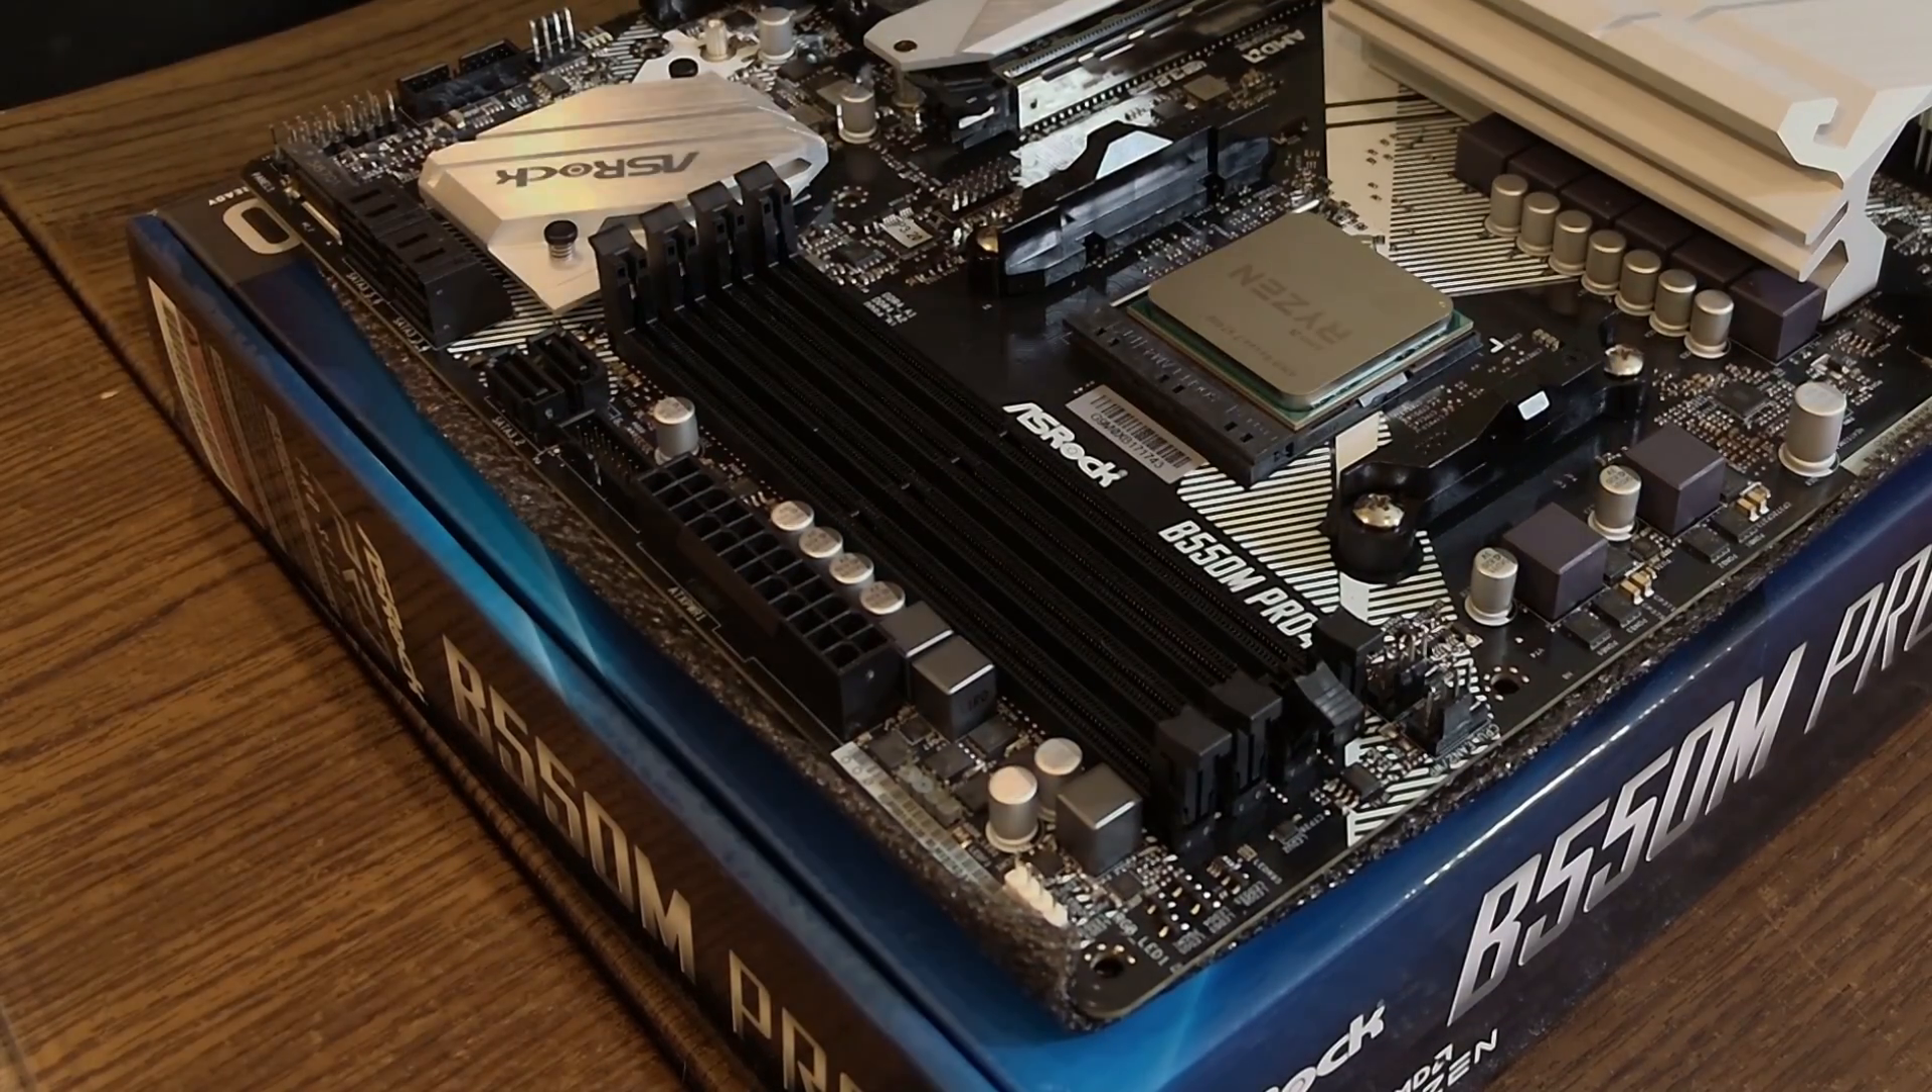Our cpu is now installed into the motherboard.